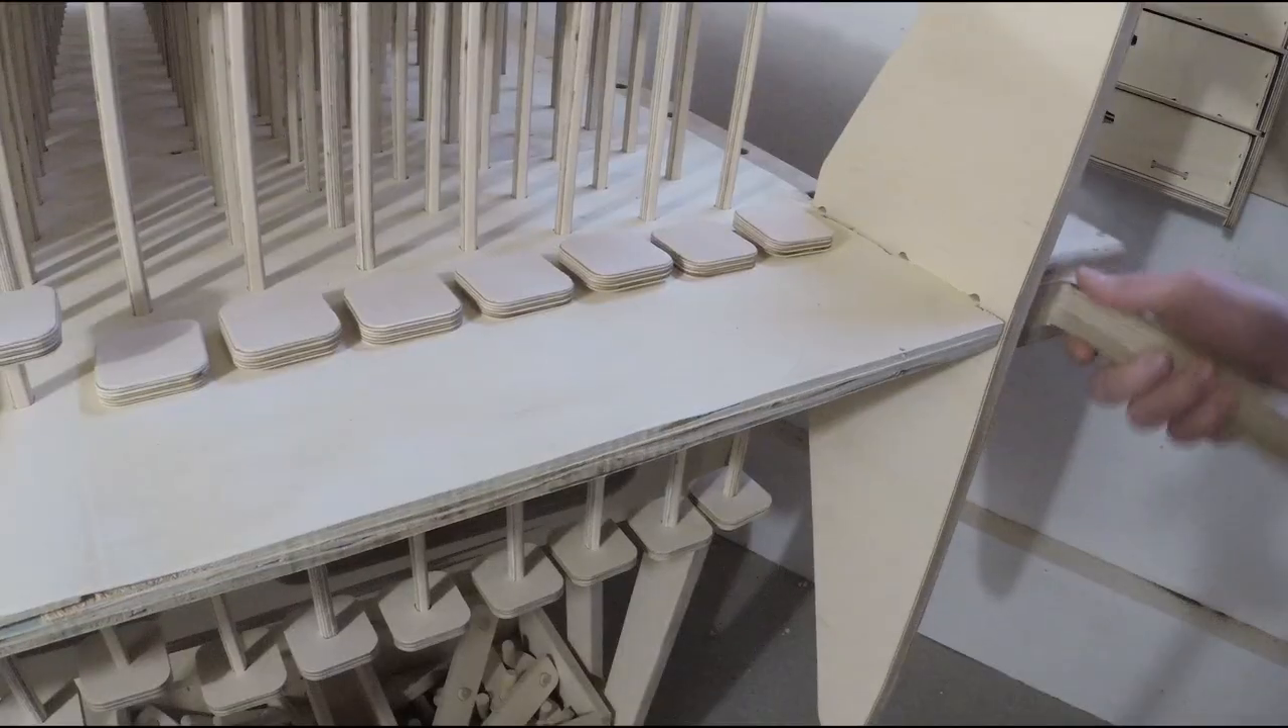Finally all of the pins were in place and we could reattach the leg components and put the pin art wall on the floor.